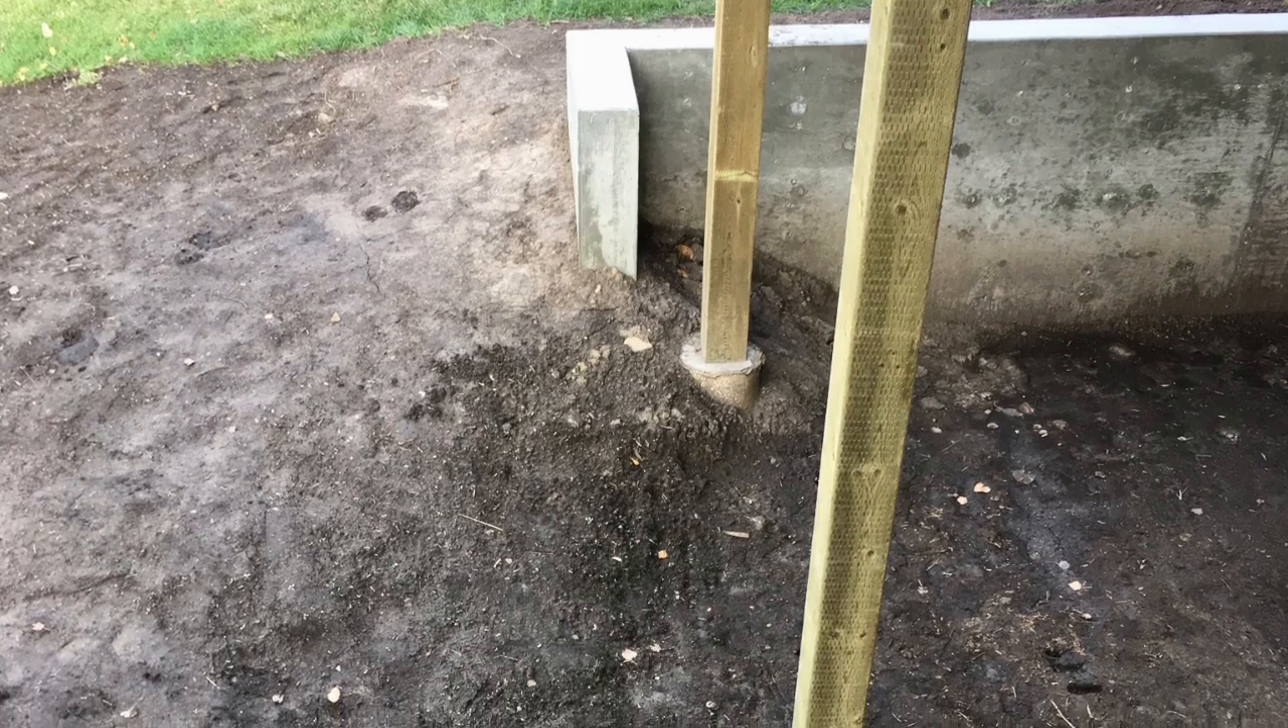What we've done is we've put in a proper concrete eight inch thick retaining wall that returns after the twelve foot point returns back in two feet.